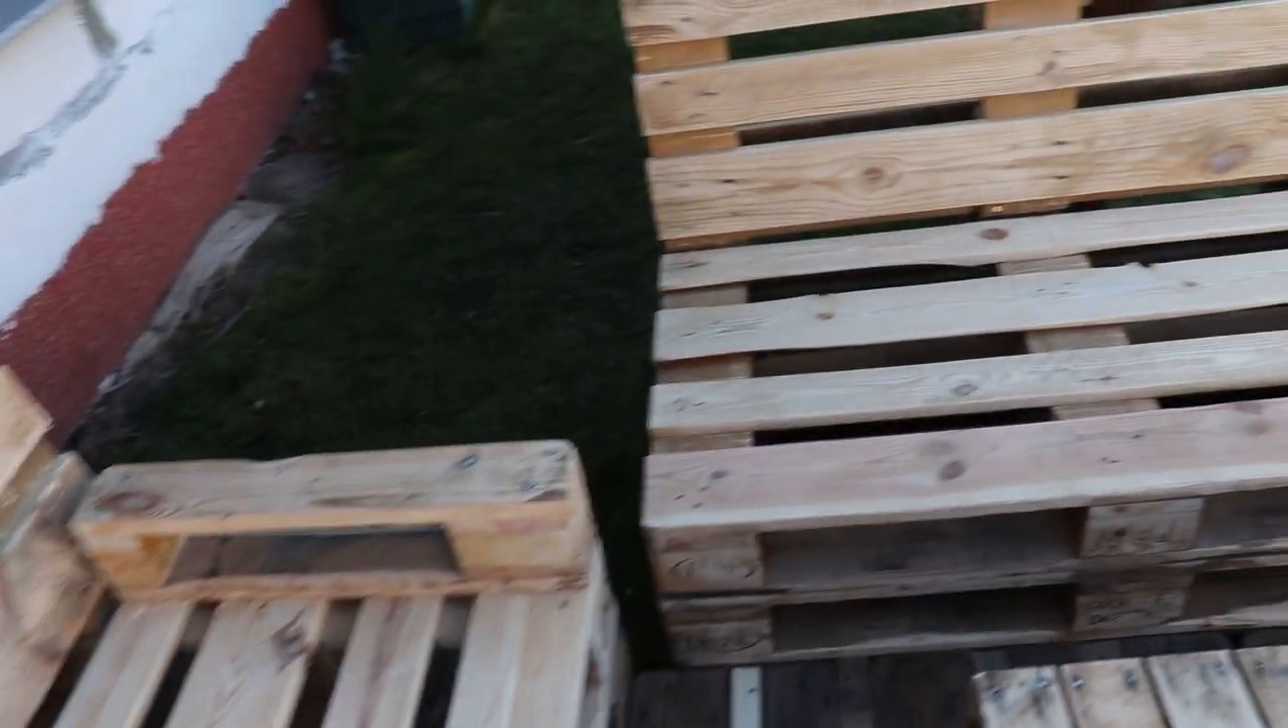Und die Palettenbänke sind komplett fertig. Da fehlen jetzt noch die Sitzpolster.